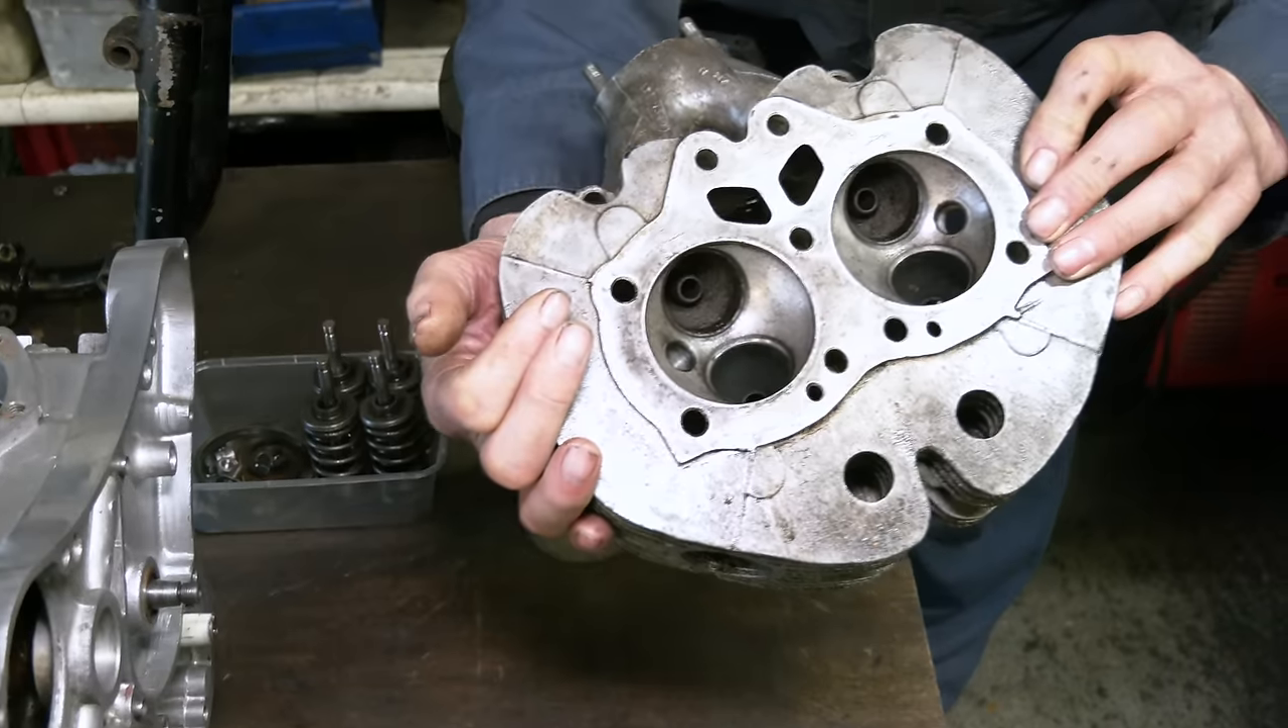The cylinder head I haven't done much with. I've dropped the valves out, and it needs a really good clean up.